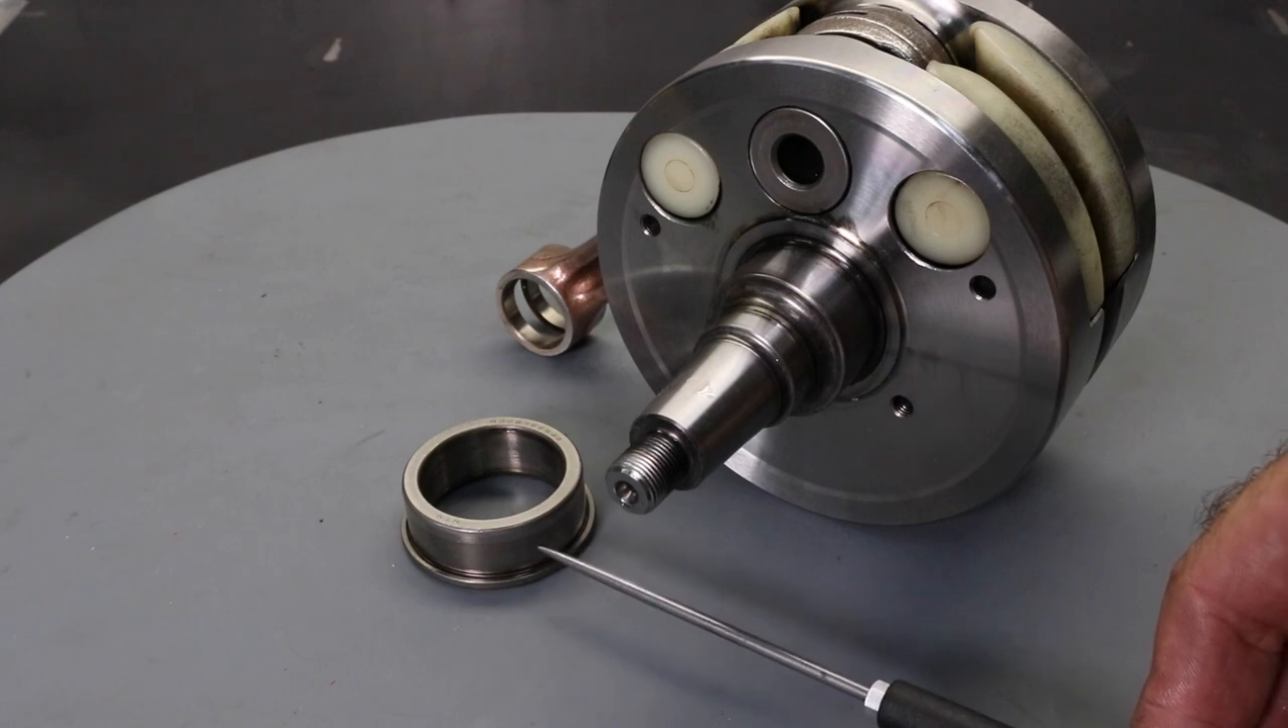And here you can see the inner race which I just removed and what it looks like.